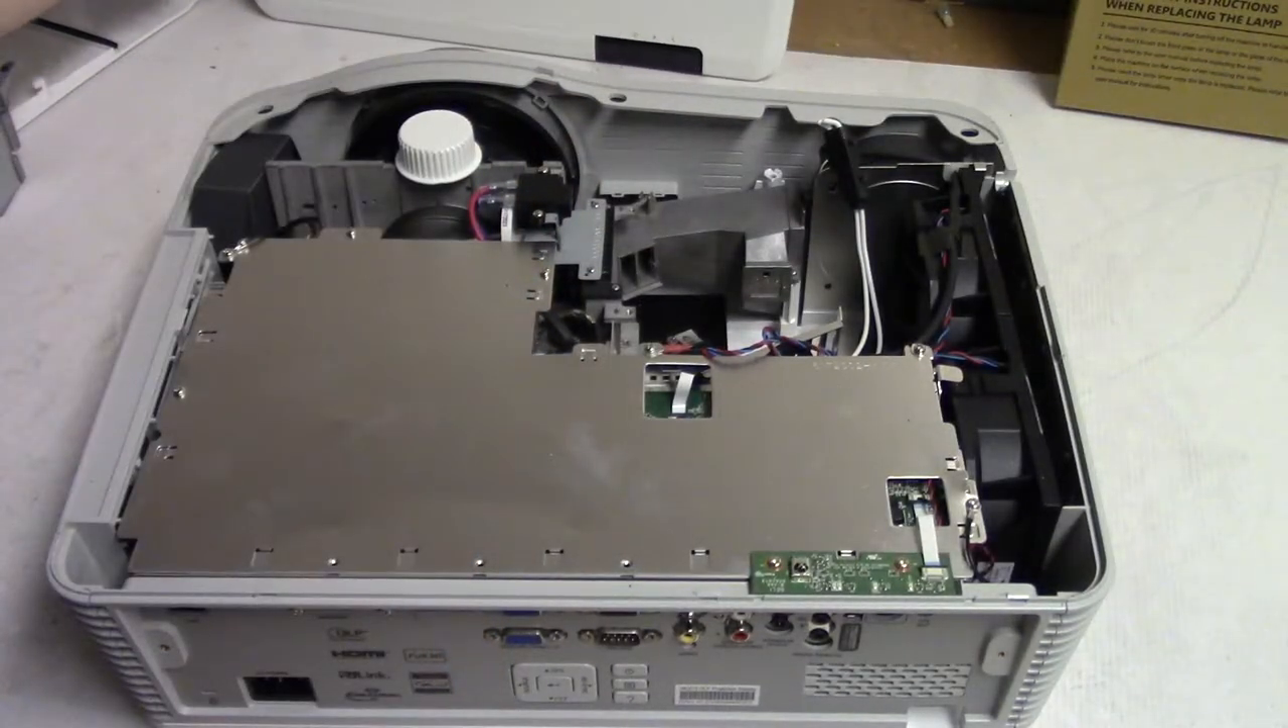There we are top comes off.